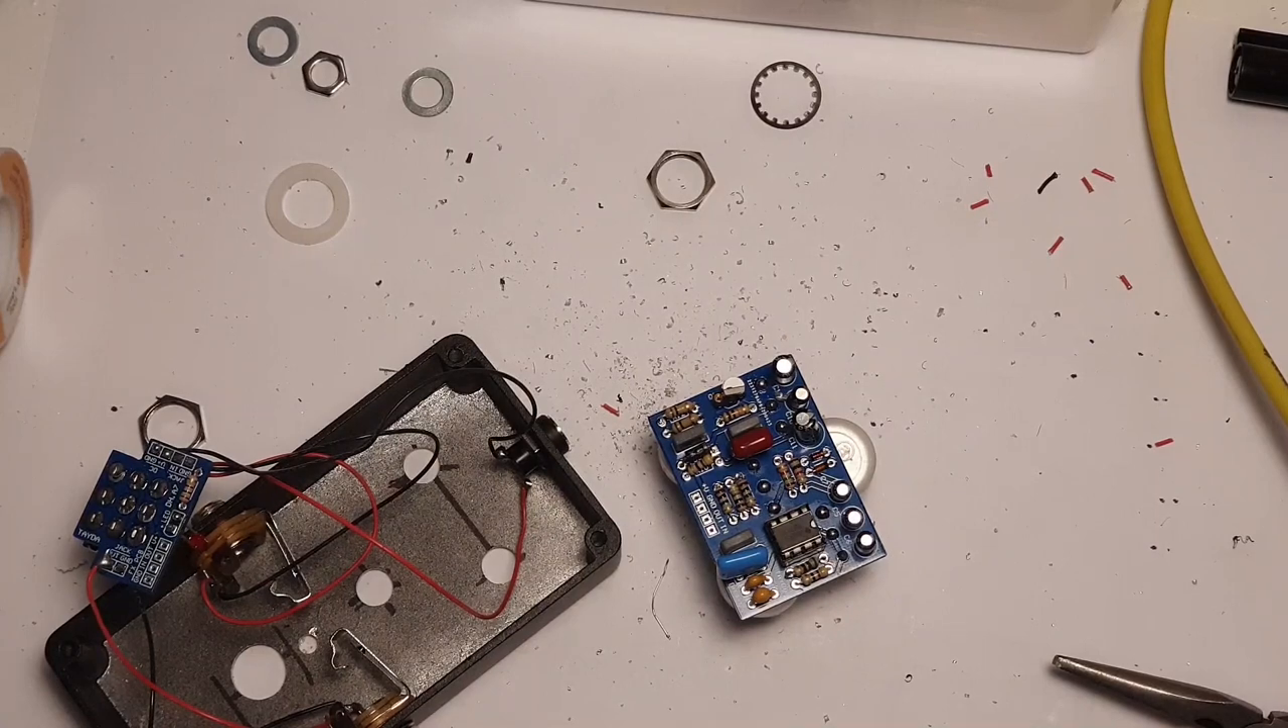So now the only connections we have remaining in this build is connecting our footswitch board to our actual effect pcb, which is of course the most fun part.